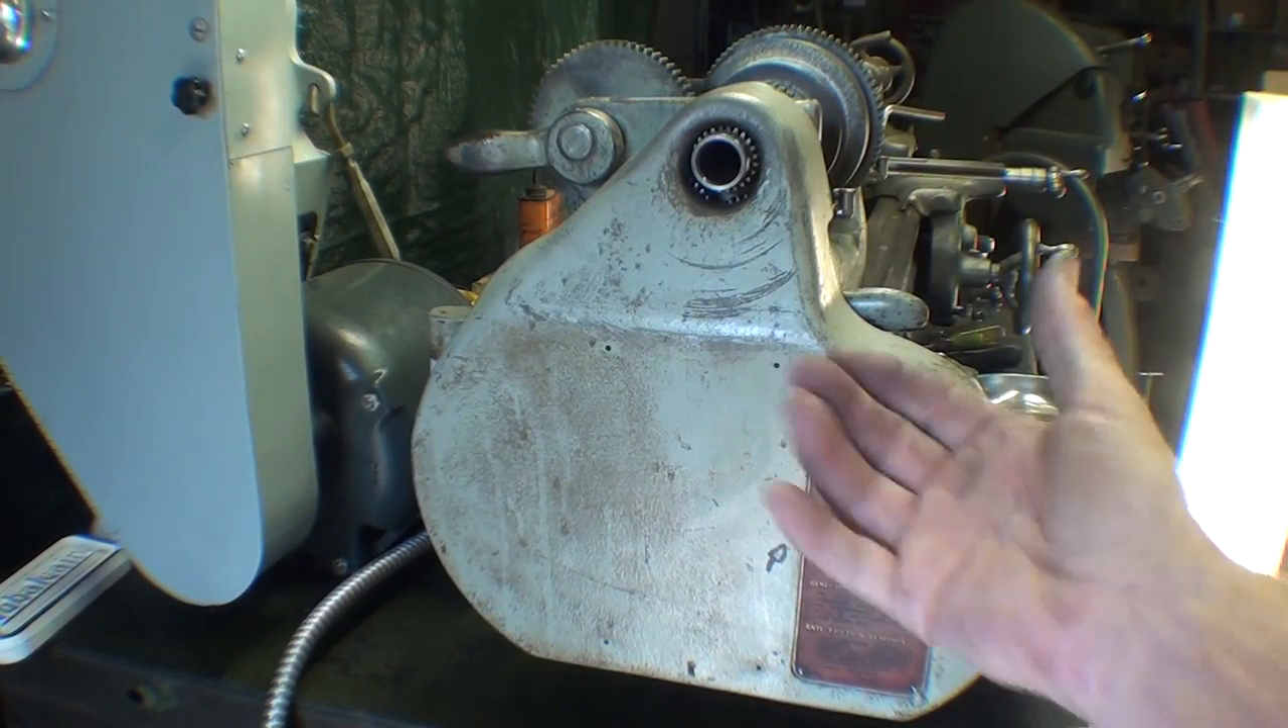And I've put the gear guard on, which sadly needs a paint job.